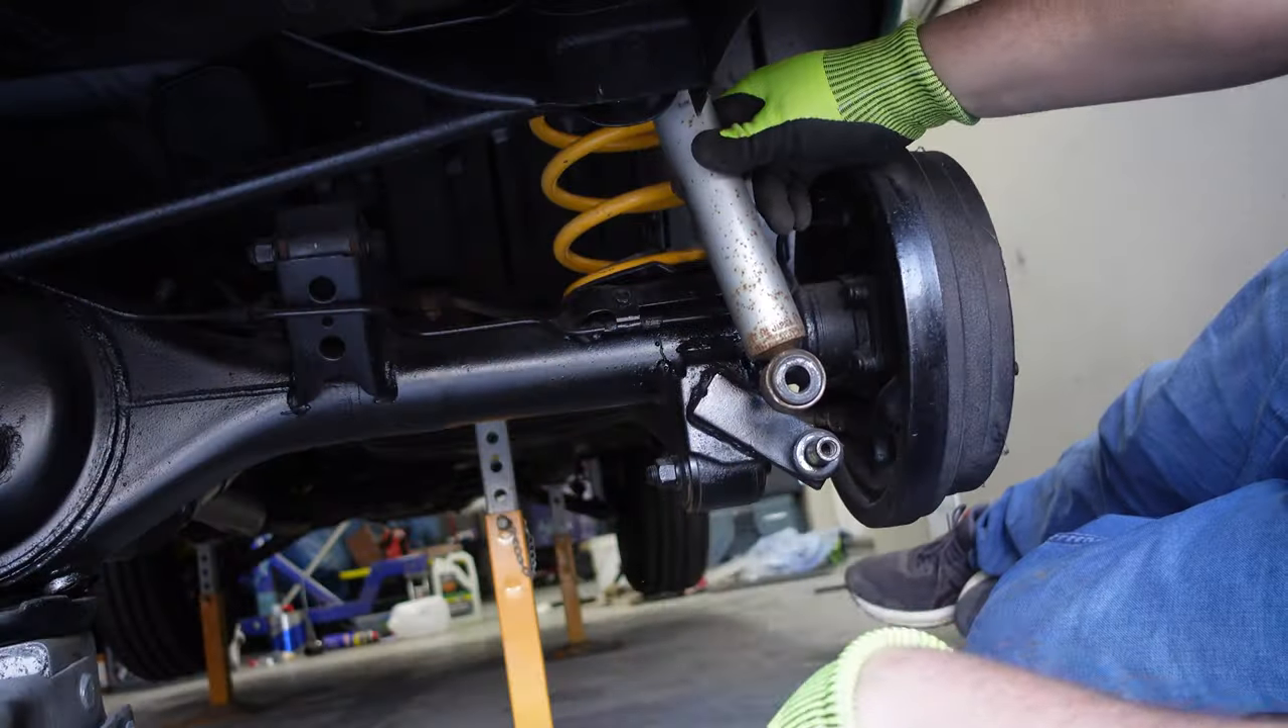Now, we just need to put the shock back on.